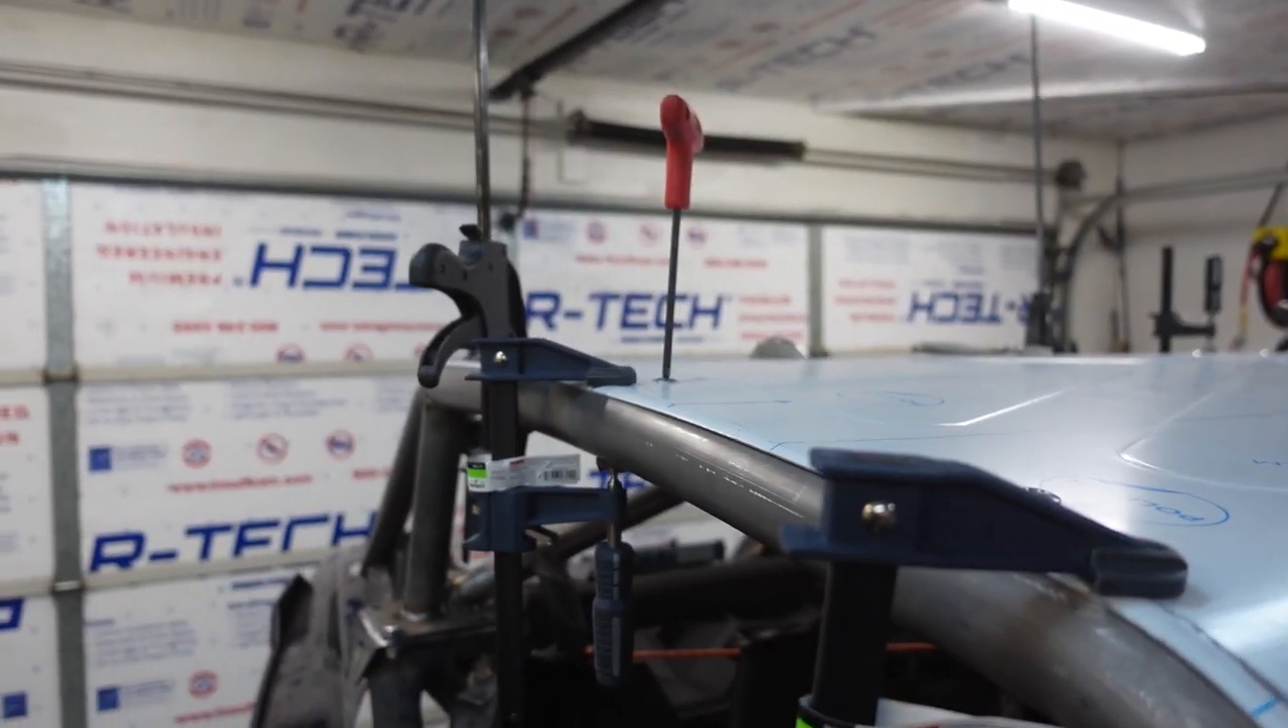But anyway, I have the roof clamped down in place where it should be.